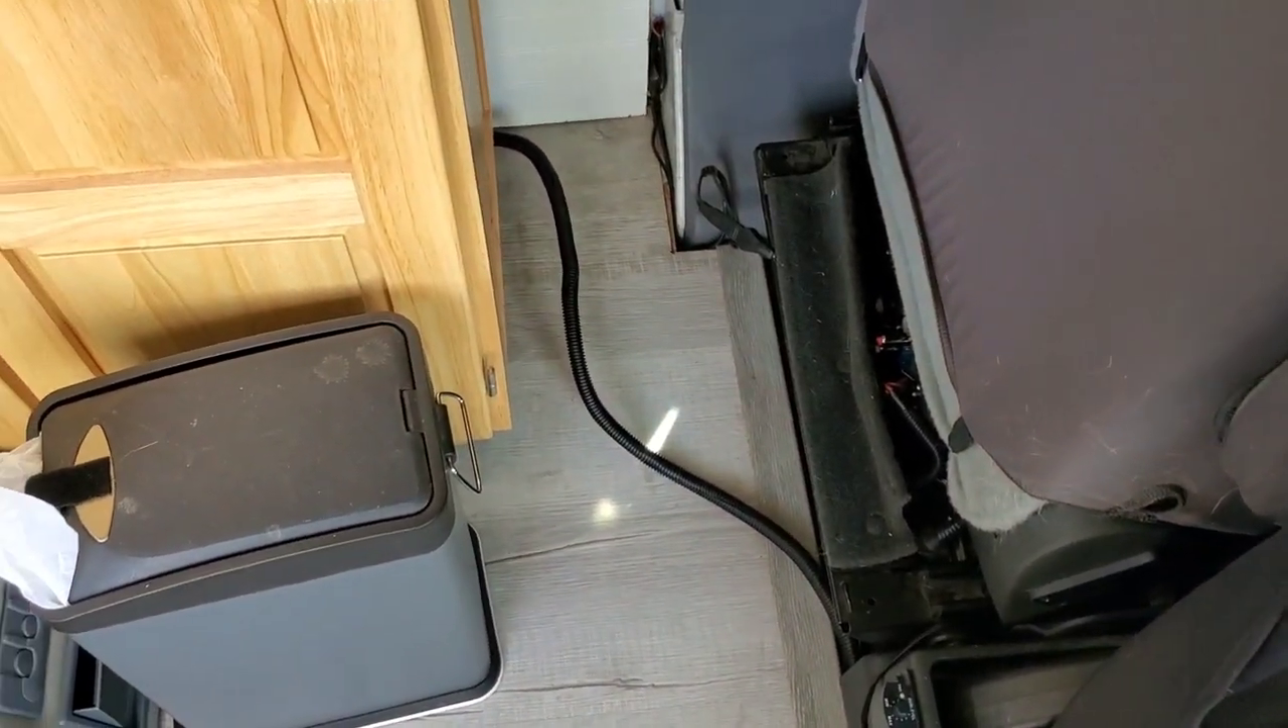Okay I got the wire coming out from underneath the seat I still have to secure that wire.